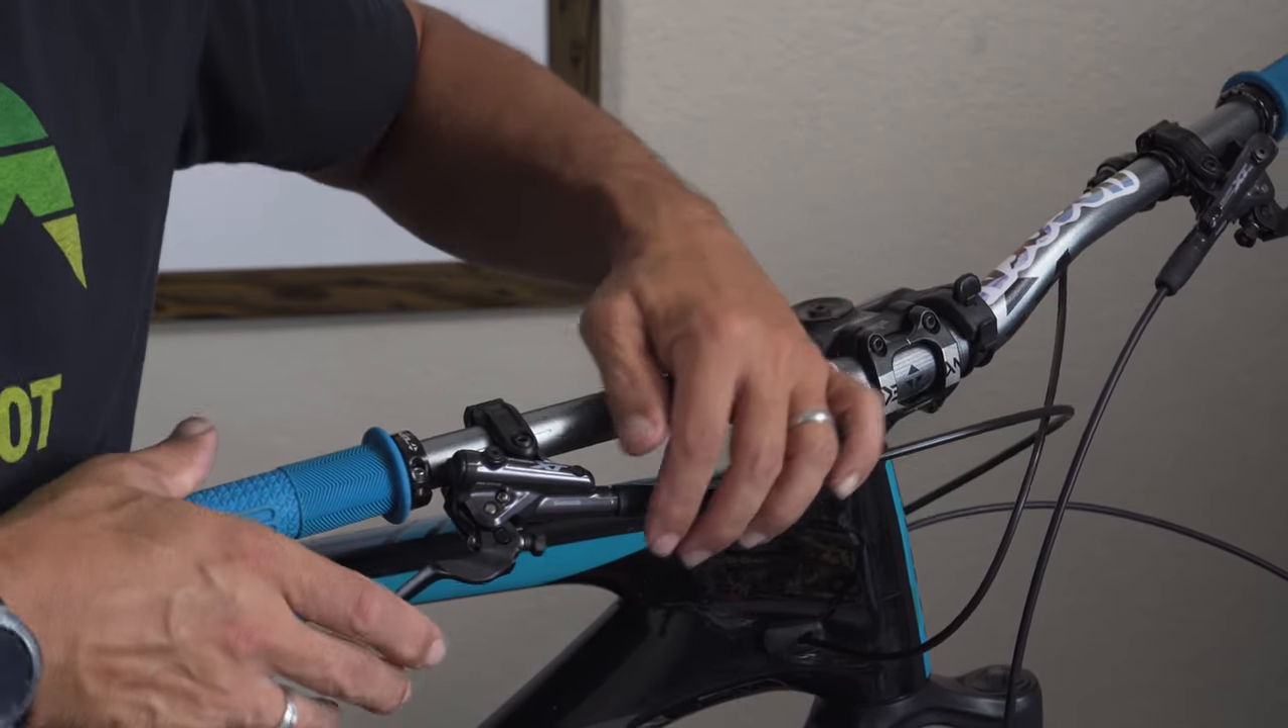So you can see we've got our brake lever all set up here.